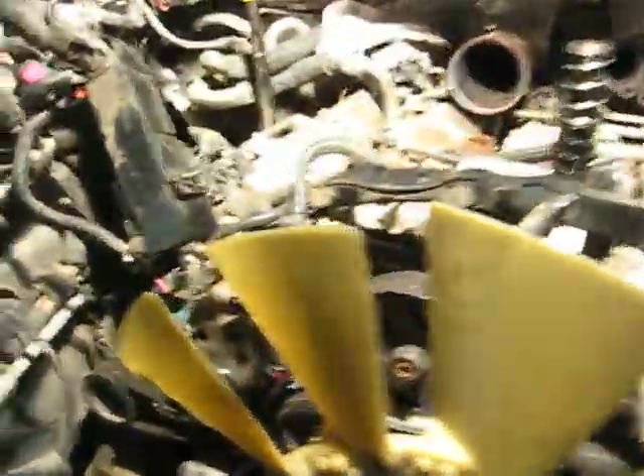And you can see I still haven't removed the fan, maybe we can do this without doing that, so we'll find out.